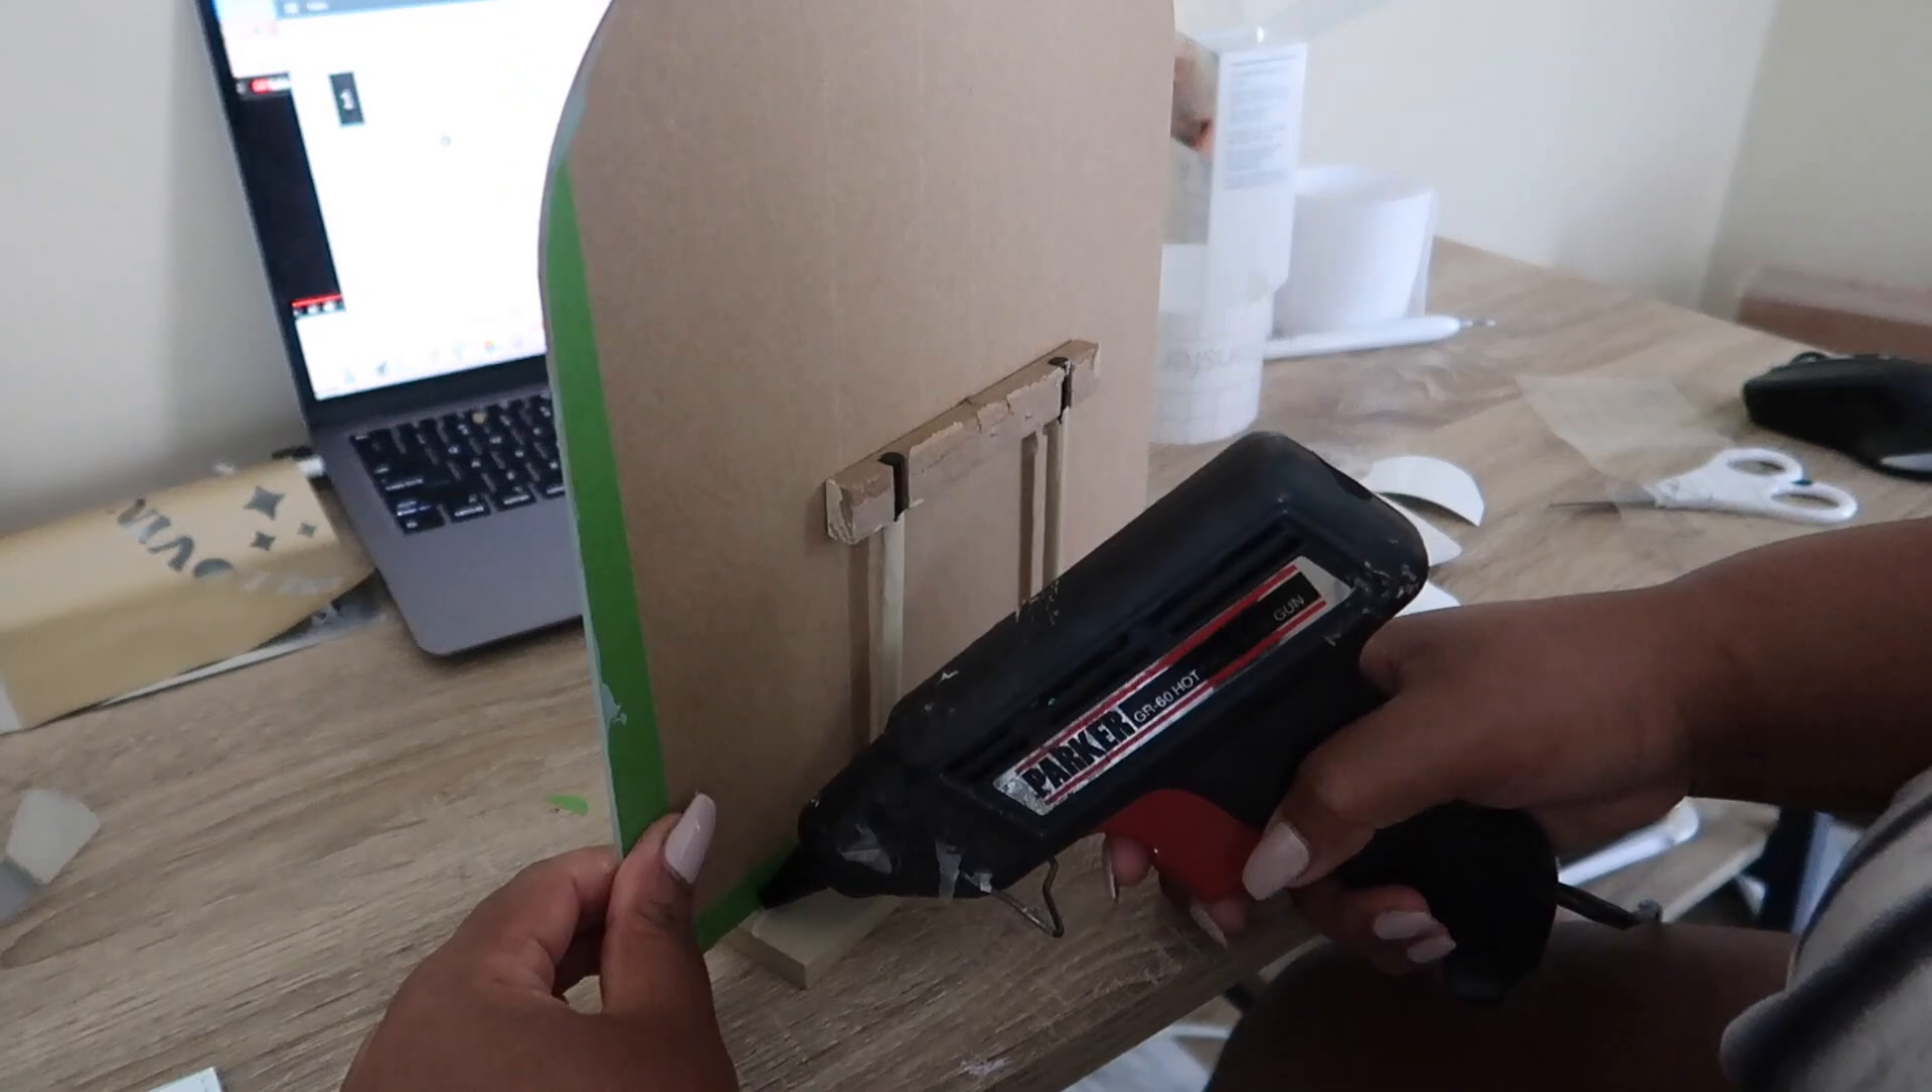I still have the tape on and everything.